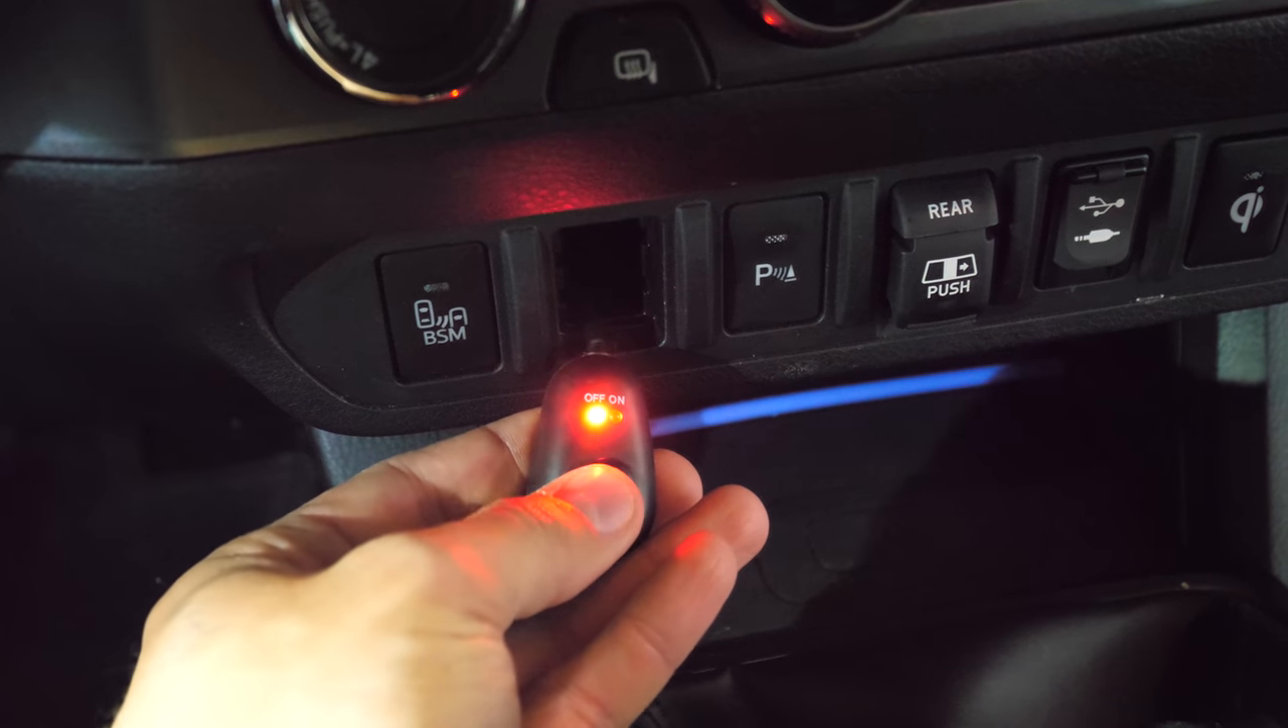So right now we have all of these switches in place, except for this little guy right here, which we use to turn off and on the LED bar.